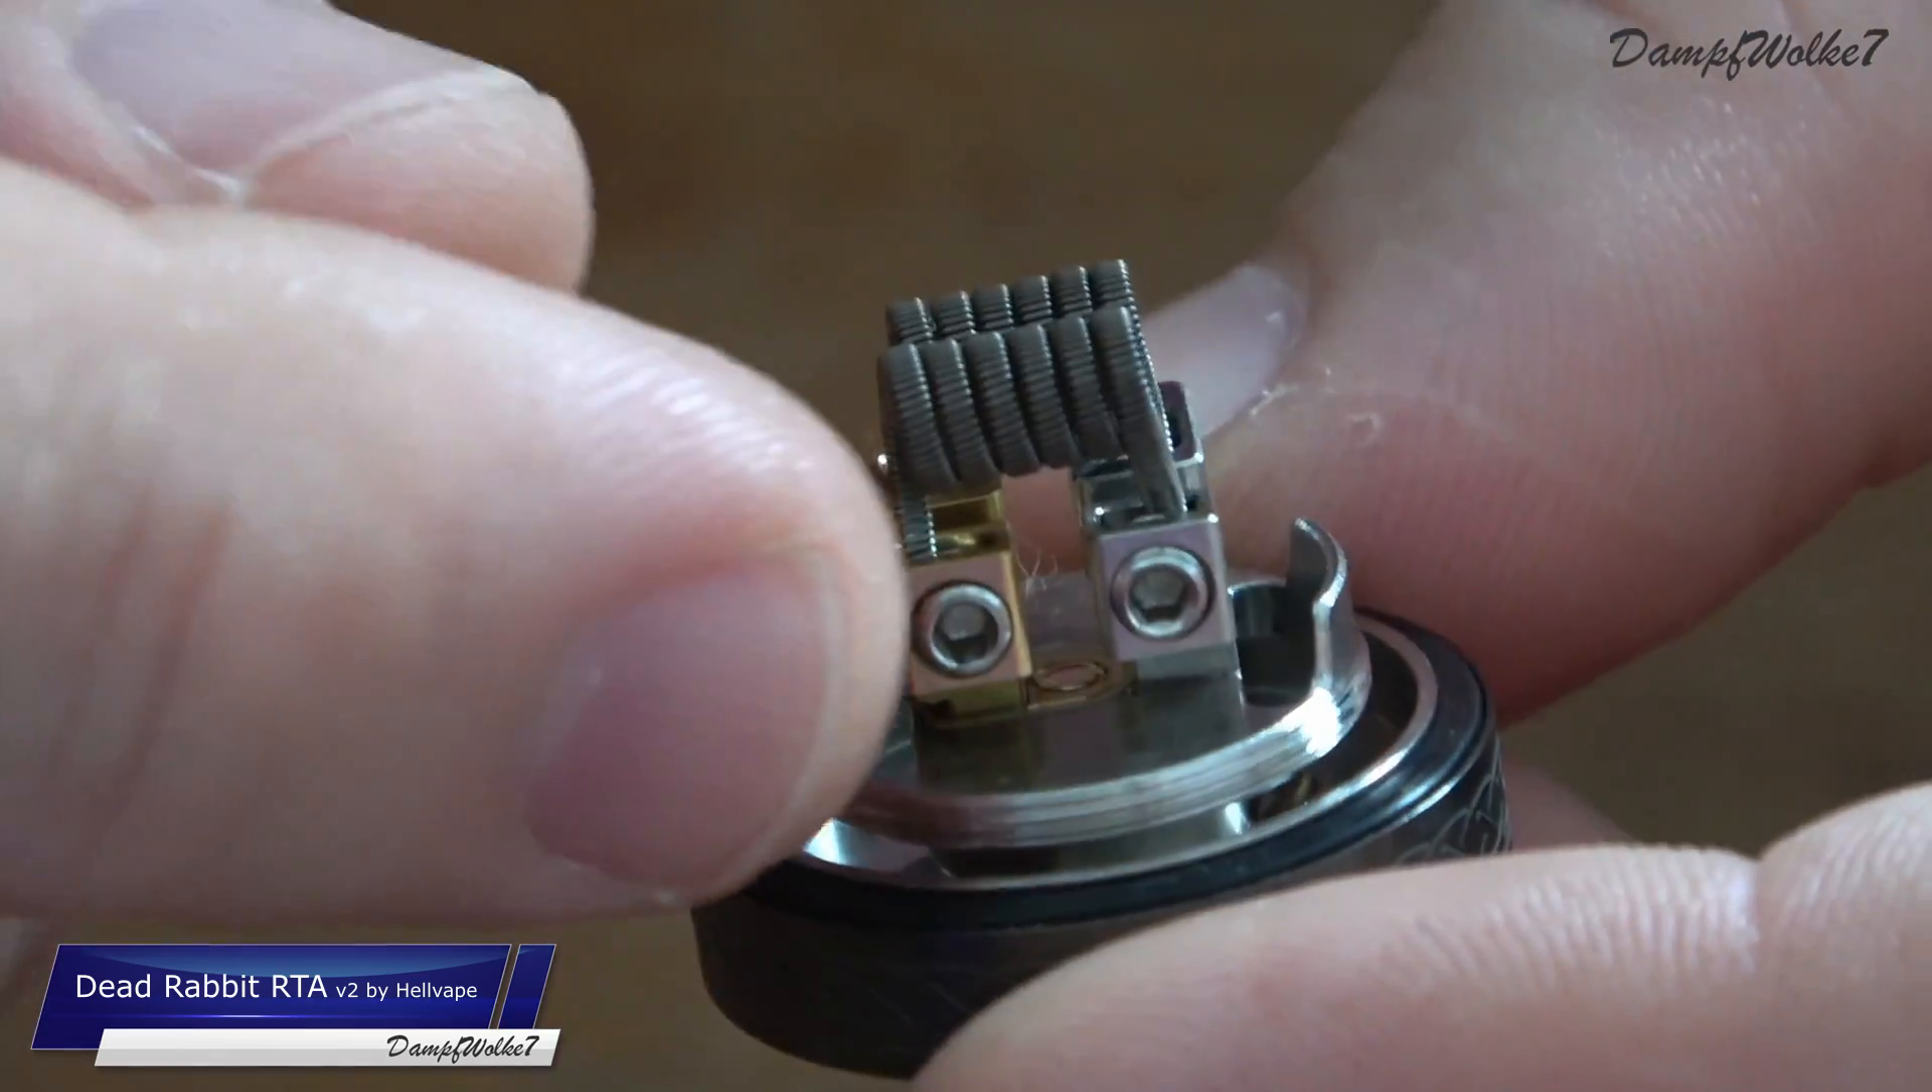Ich habe hier auch schon mal die Imbusschrauben eingebaut.